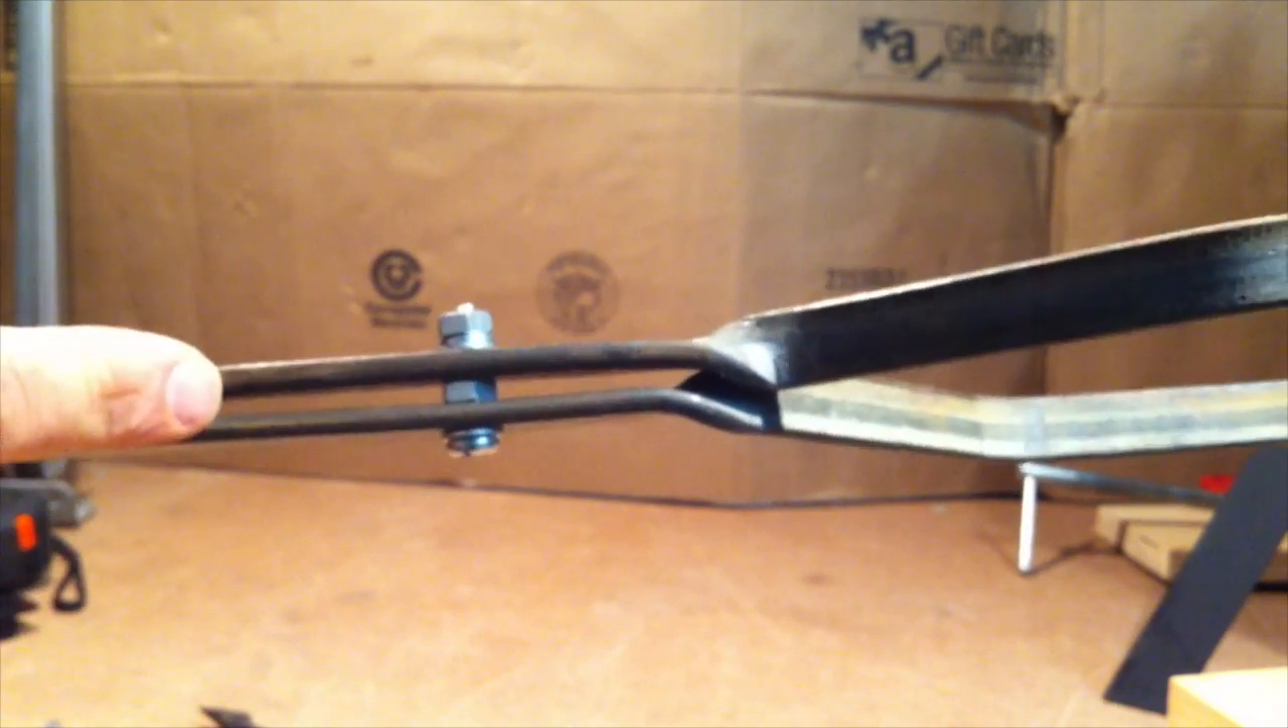So I had a little bit of a gap, so I put a nut in as a spacer.